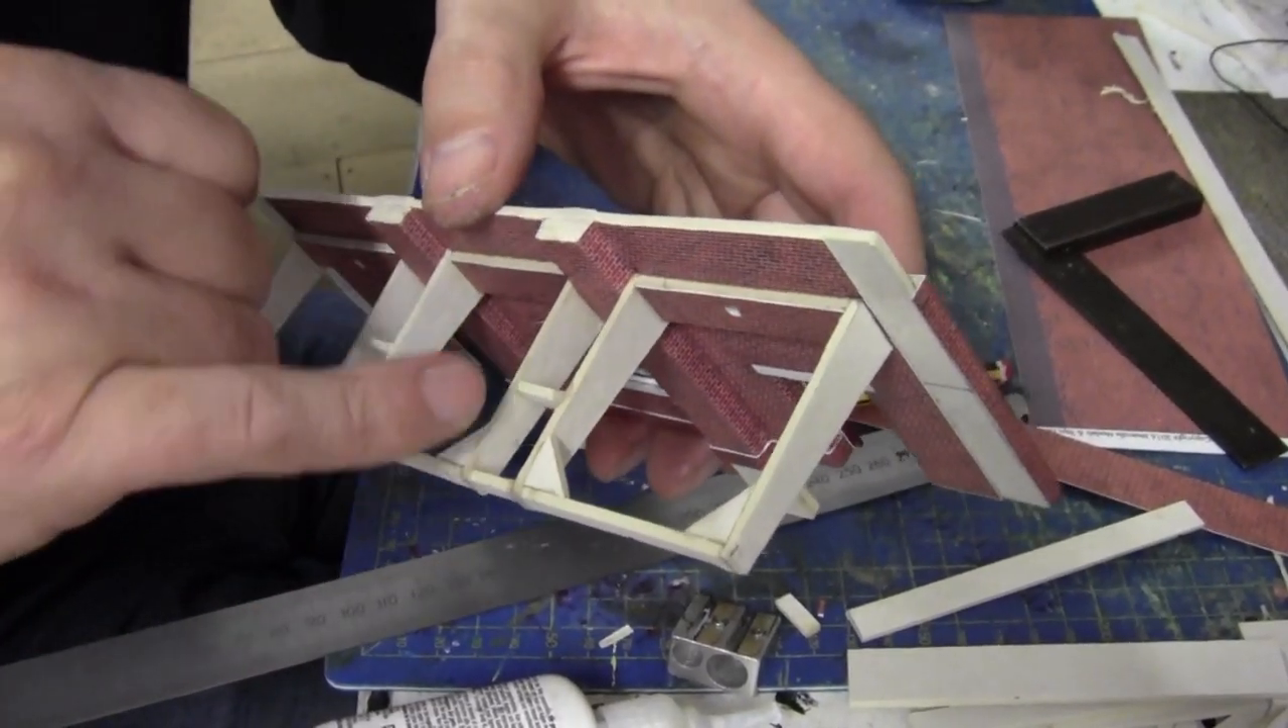That's the framework done for the canopy as you can see i've done what i normally do added the triangular cards for strengthening.